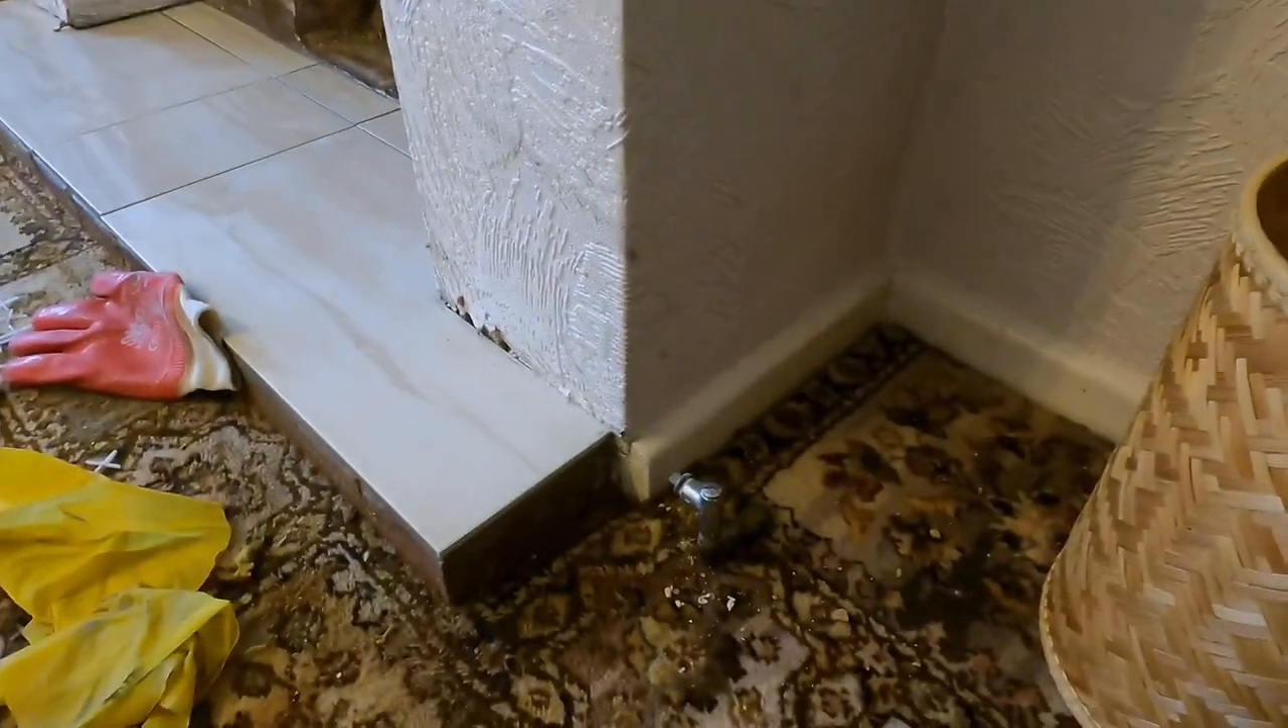Okay so the apprentice has finished now and this is the final result of it of the tiling.